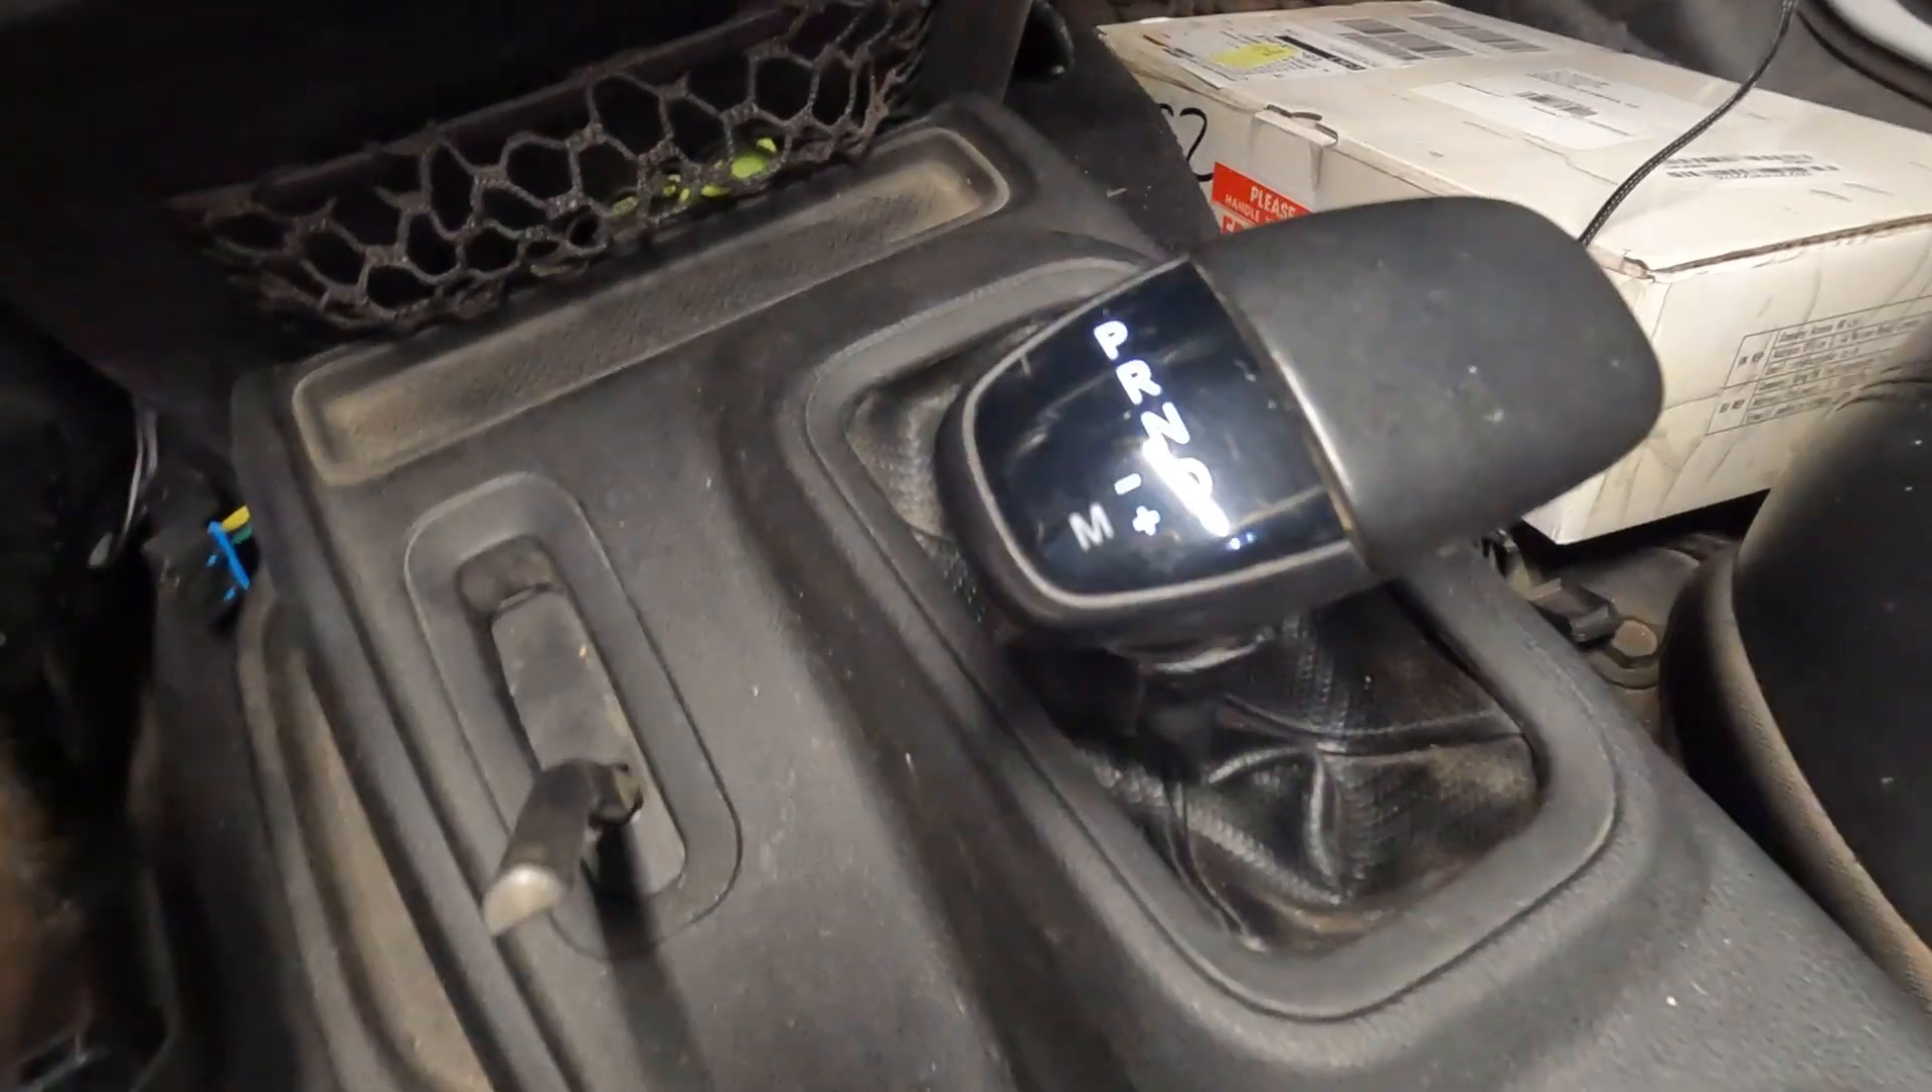Now we got the shifter put back together.